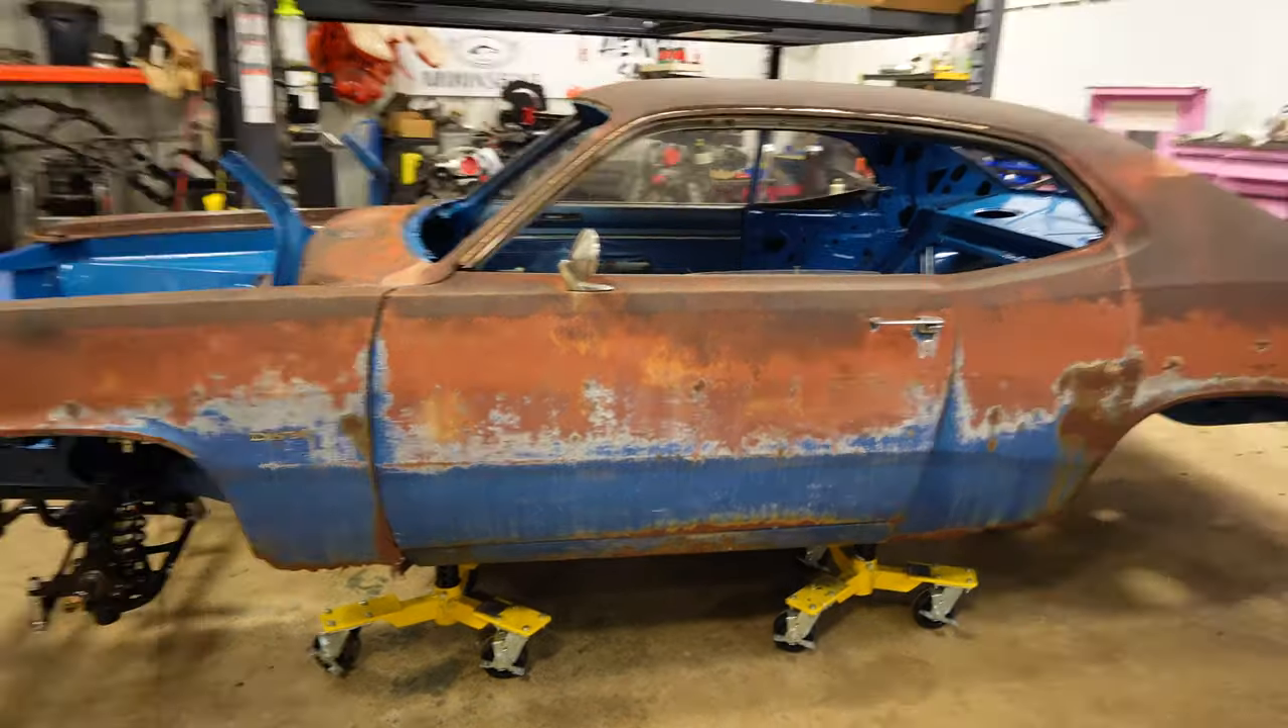We've got the doors hung back, and I am really happy that they all line up correctly.